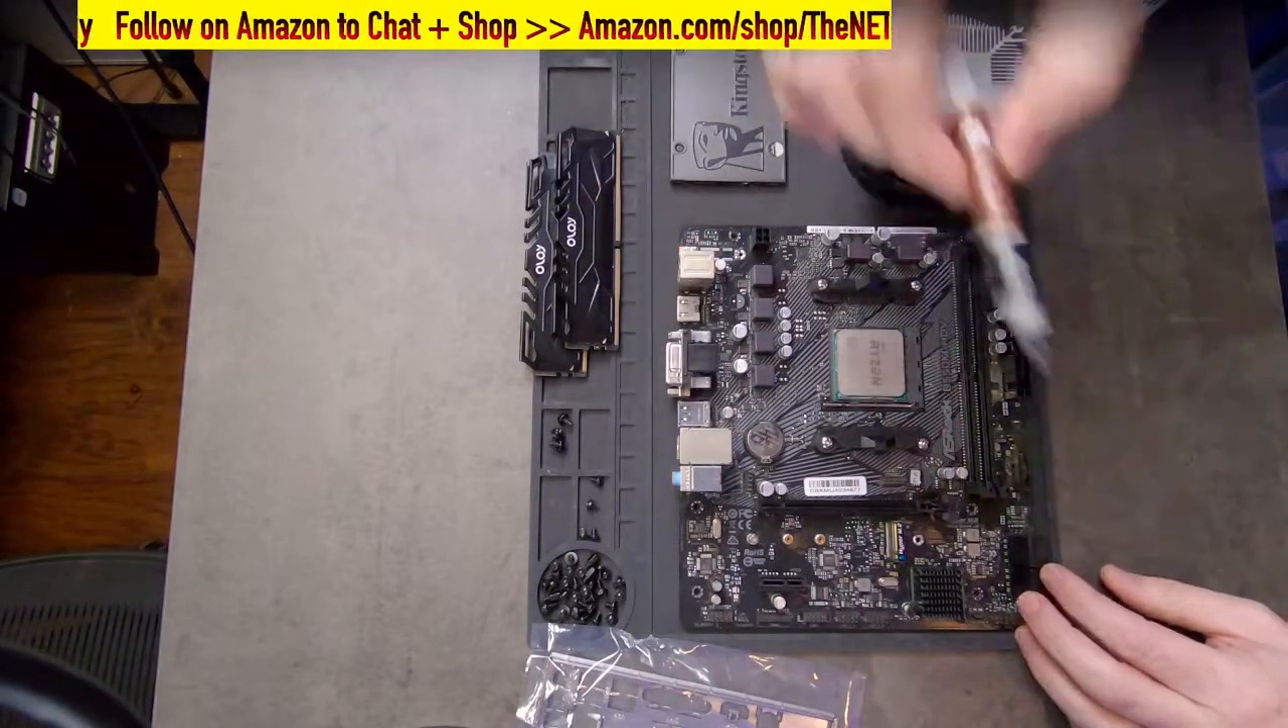So this is the motherboard and I've already taken the liberty of installing the Ryzen 5600 chip.